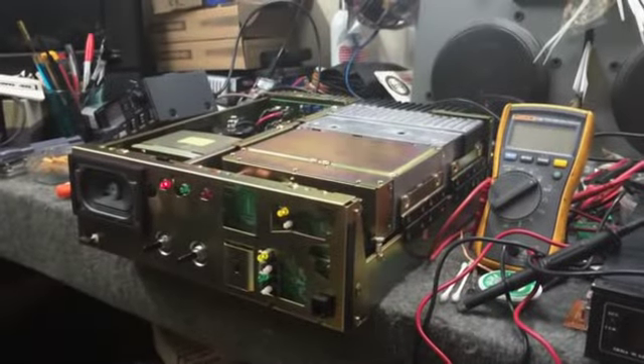We have everything ready to go just about to put the covers back on.